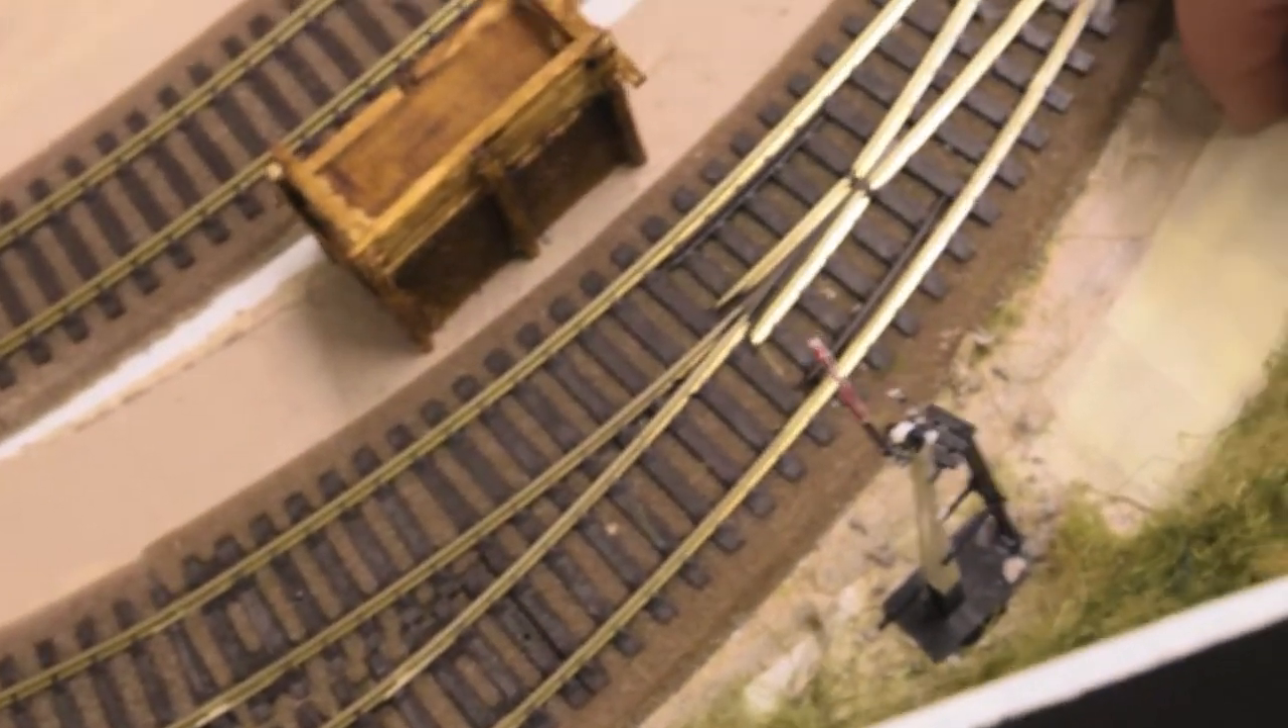Okay that's the quarry signal now in it's proper place now on the baseboard.